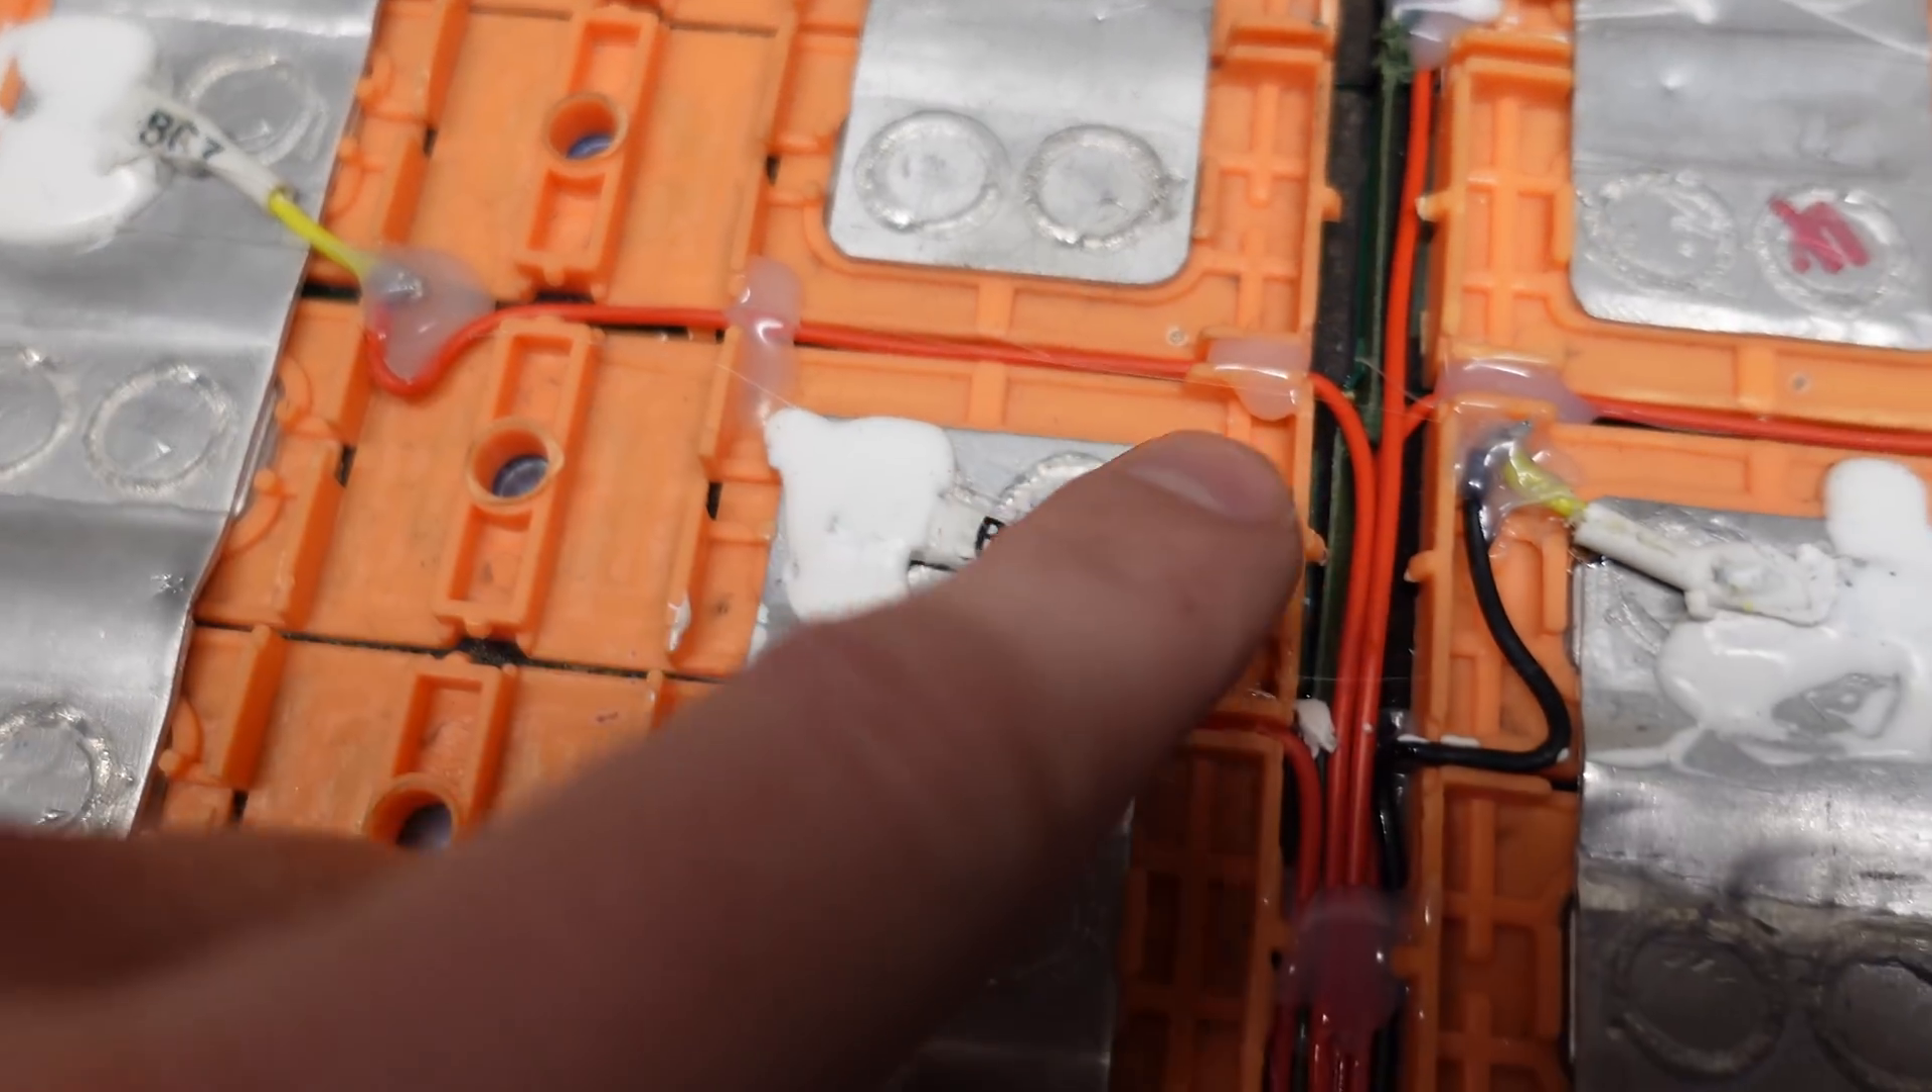You can see the balance connections are on there well. They're glued down so they don't pull out.